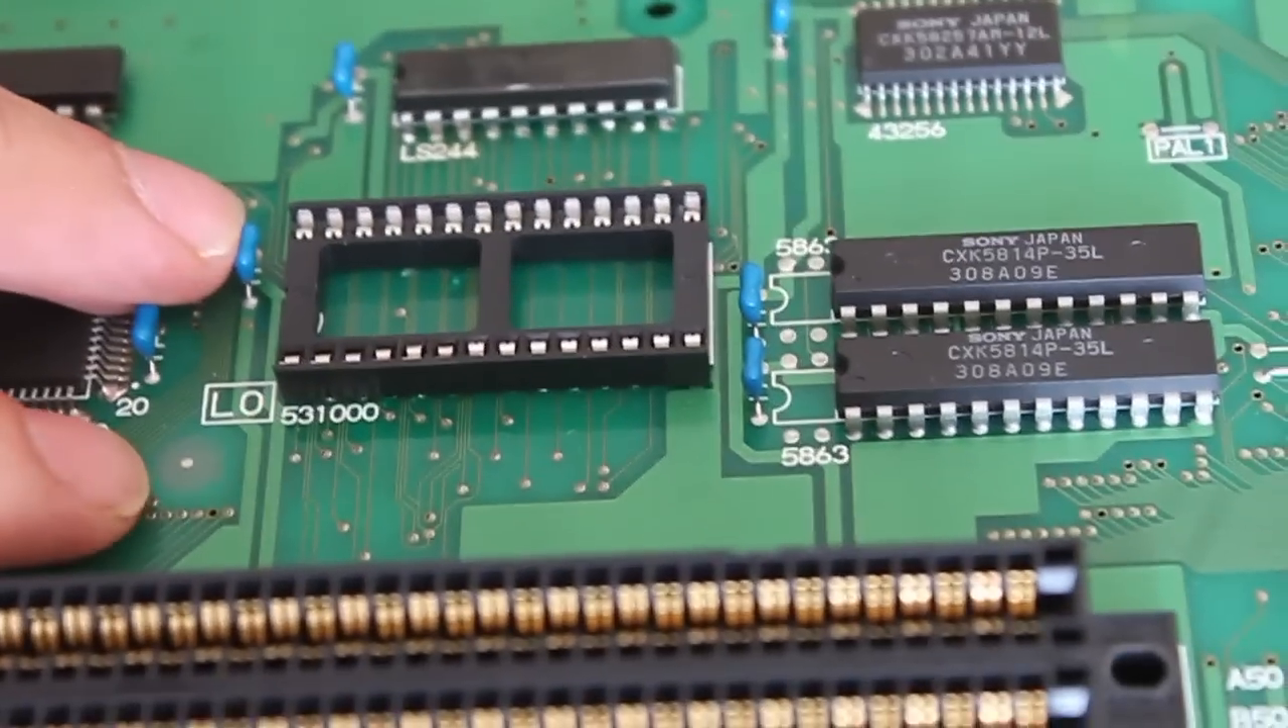Donc, j'ai installé le support. Et pour la partie supérieure droite de la carte mère, c'est OK.